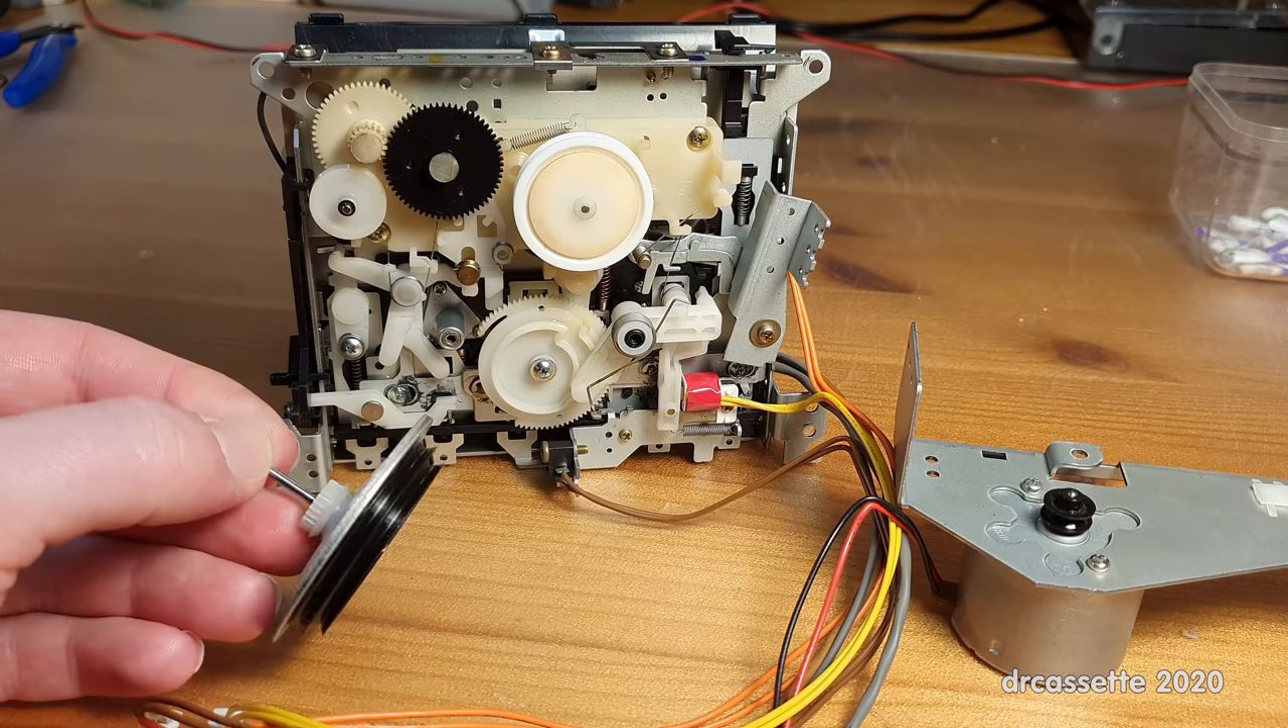Now, as you can see, I've taken out the flywheel.